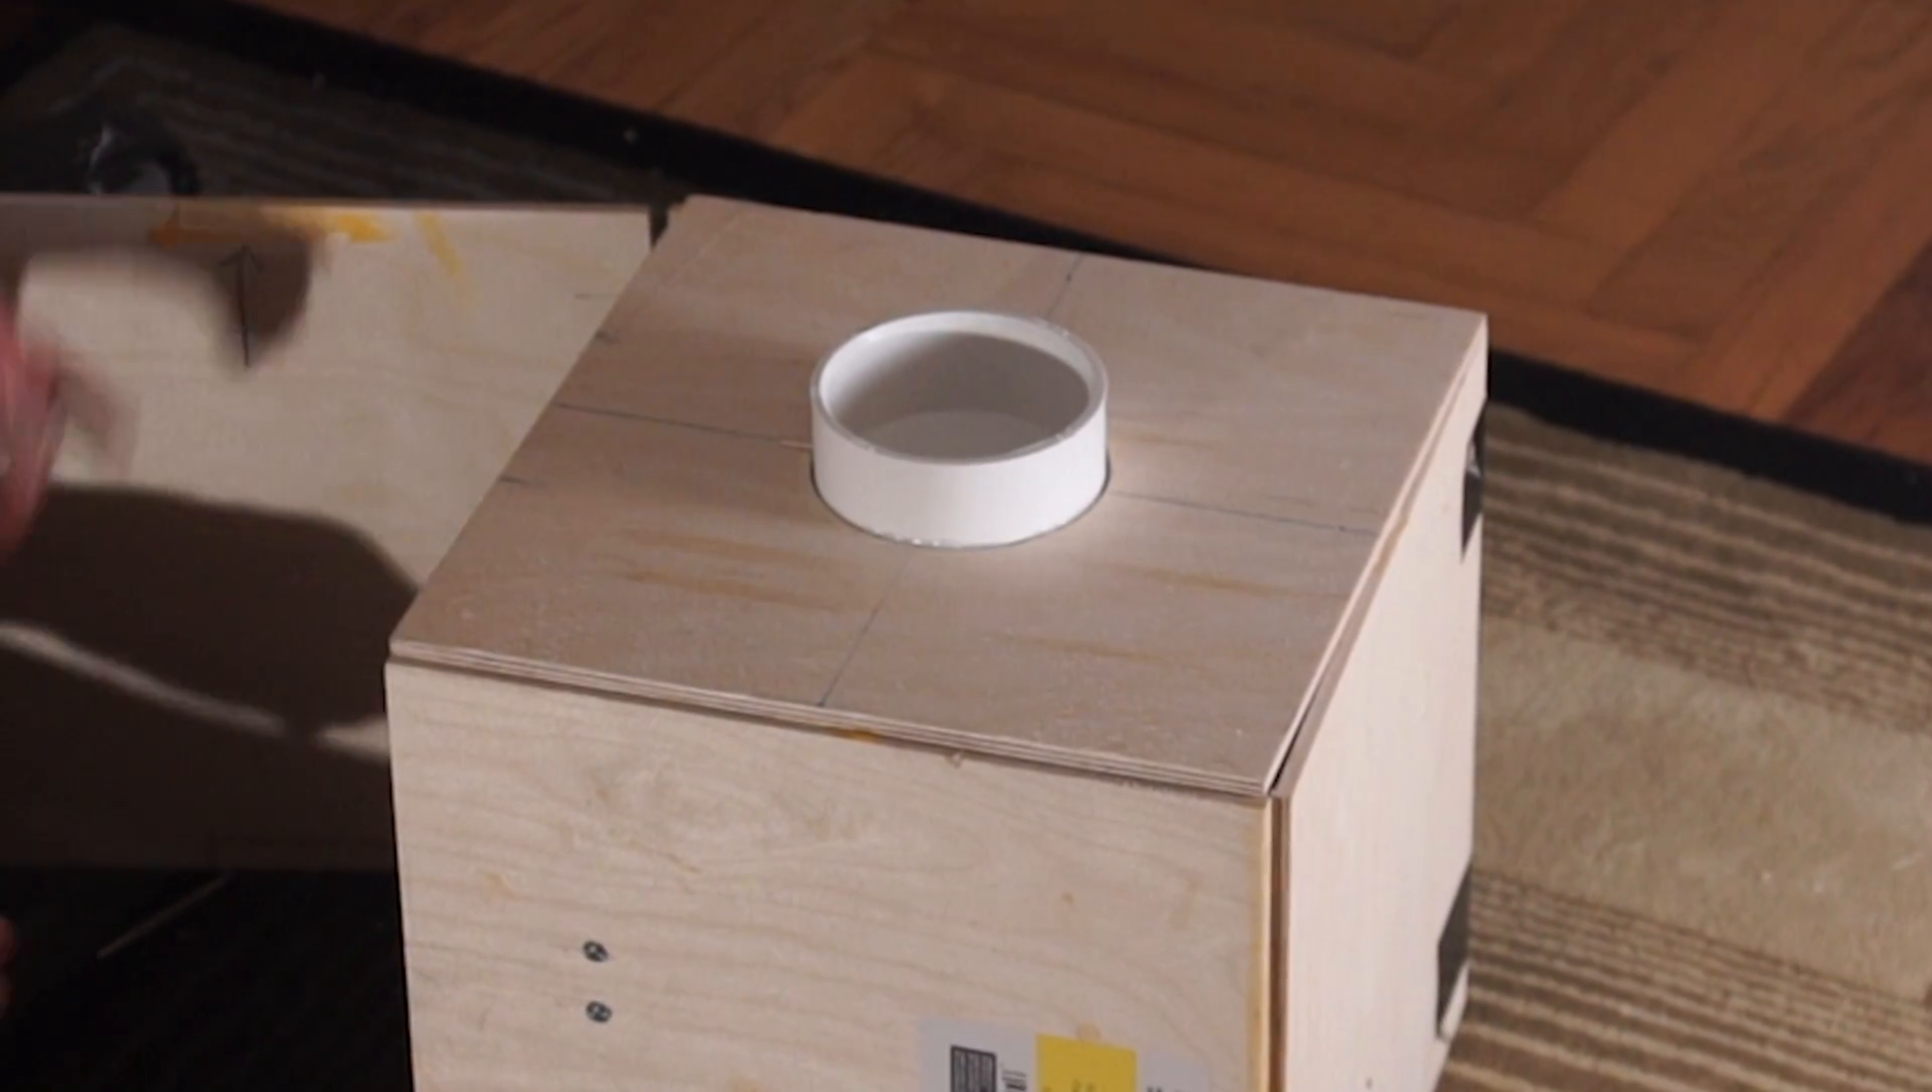I drilled a 4 inch hole on the top piece of the box that fits flush with the PVC funnel.